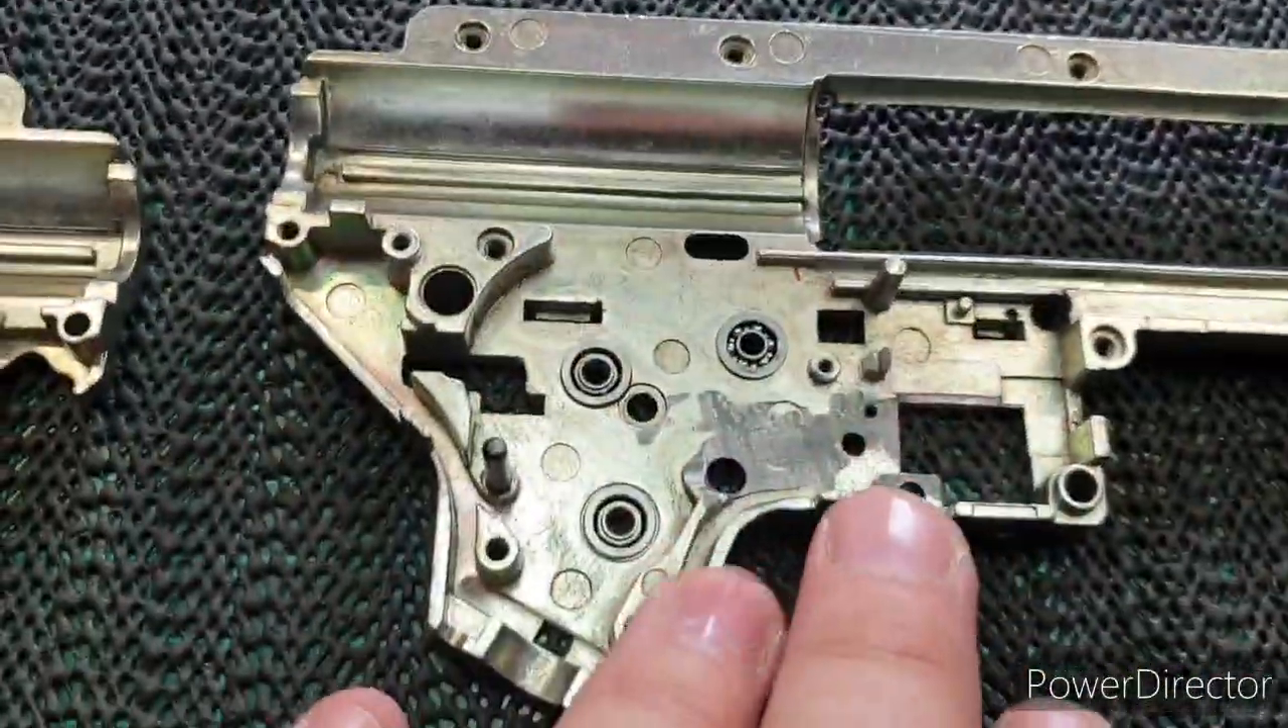Okay so the gearbox has been cleaned off everything's been removed.